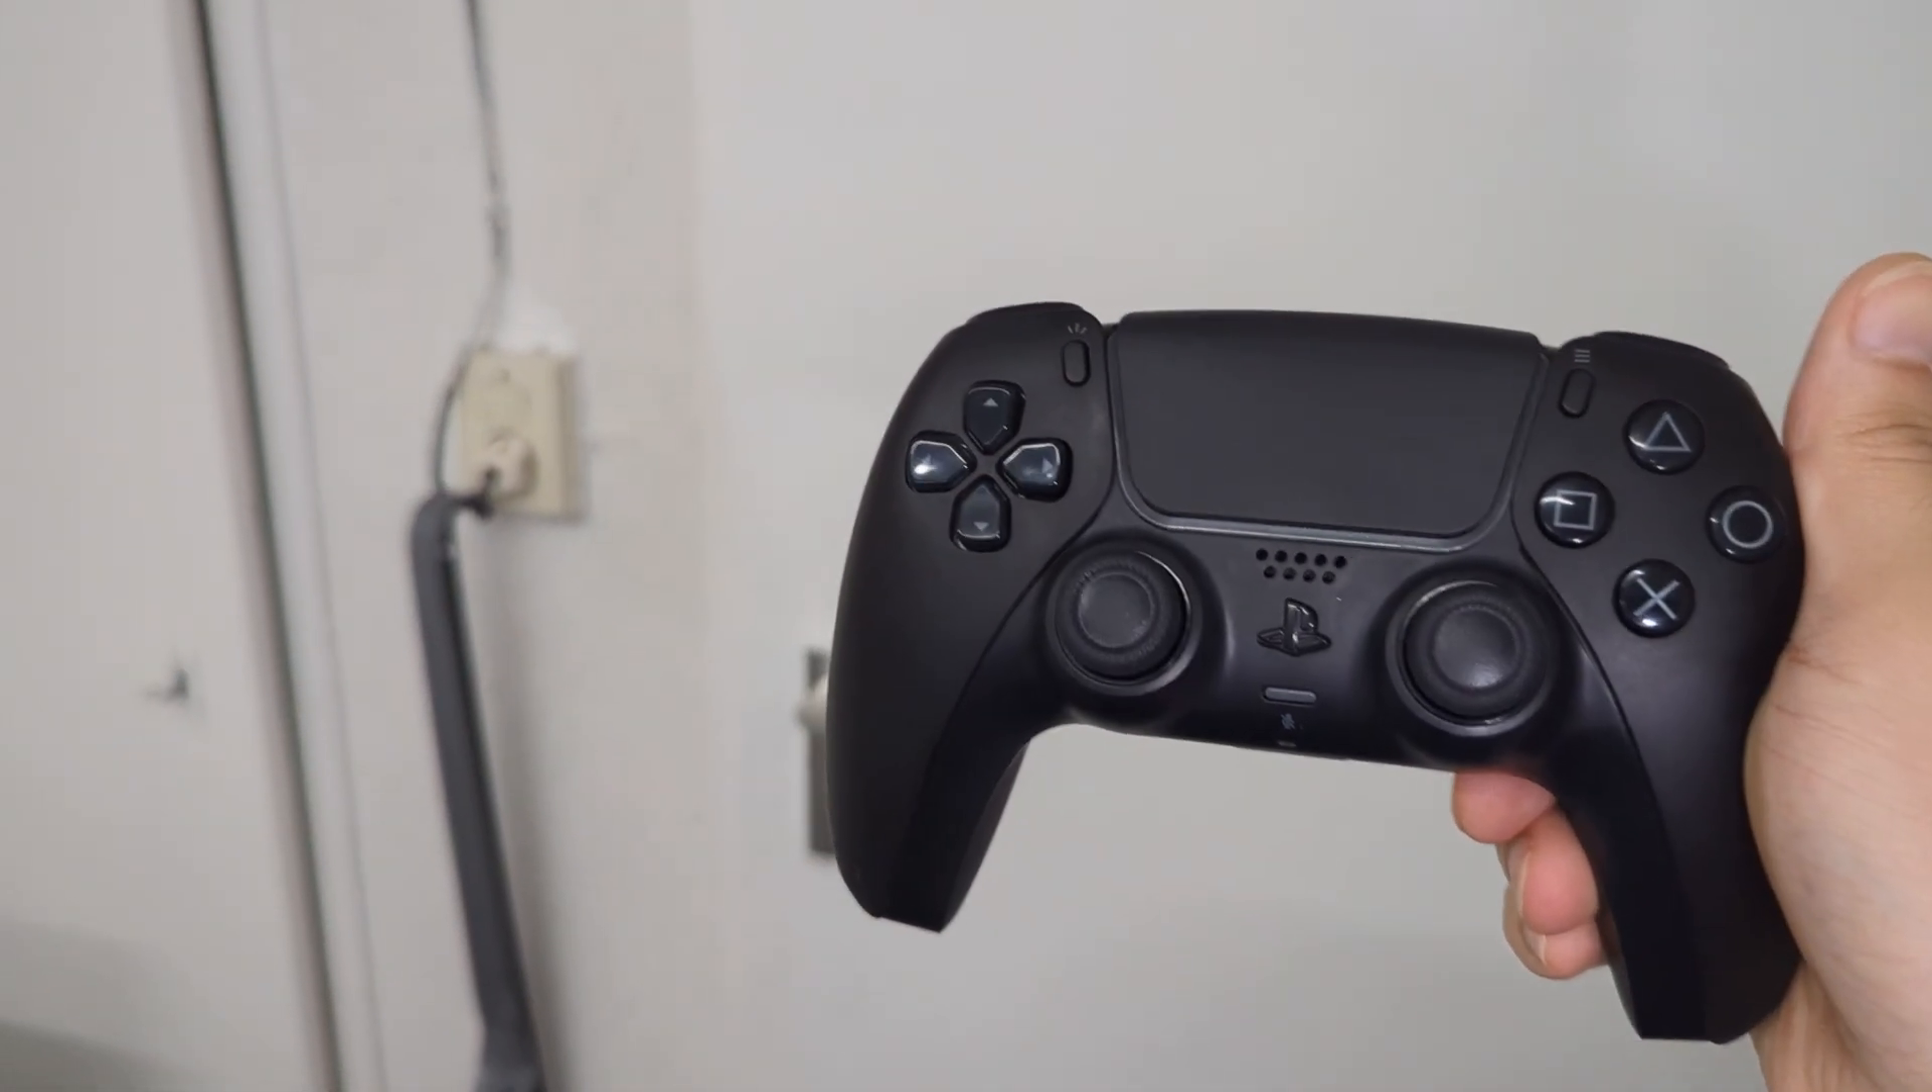All right the controller is now back together.